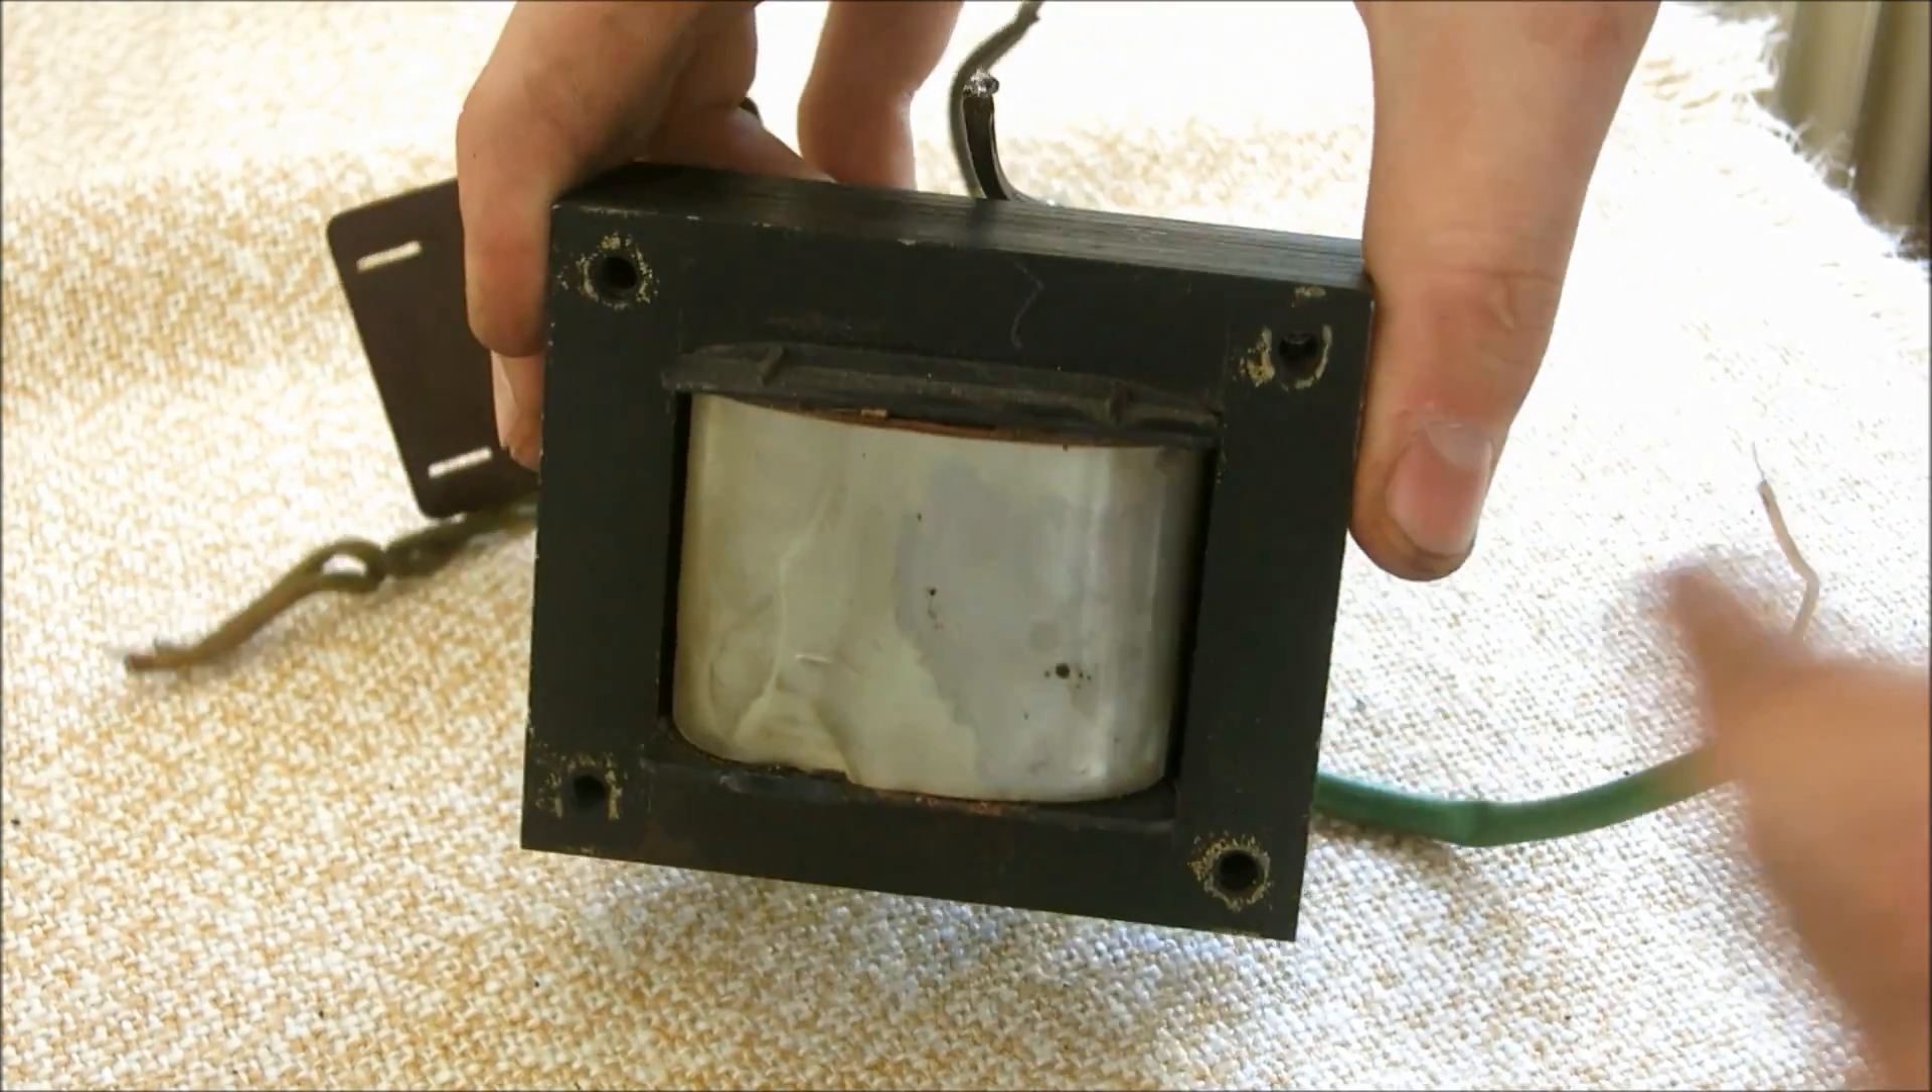Alright, the screws are out. Now we can have access to these plates.